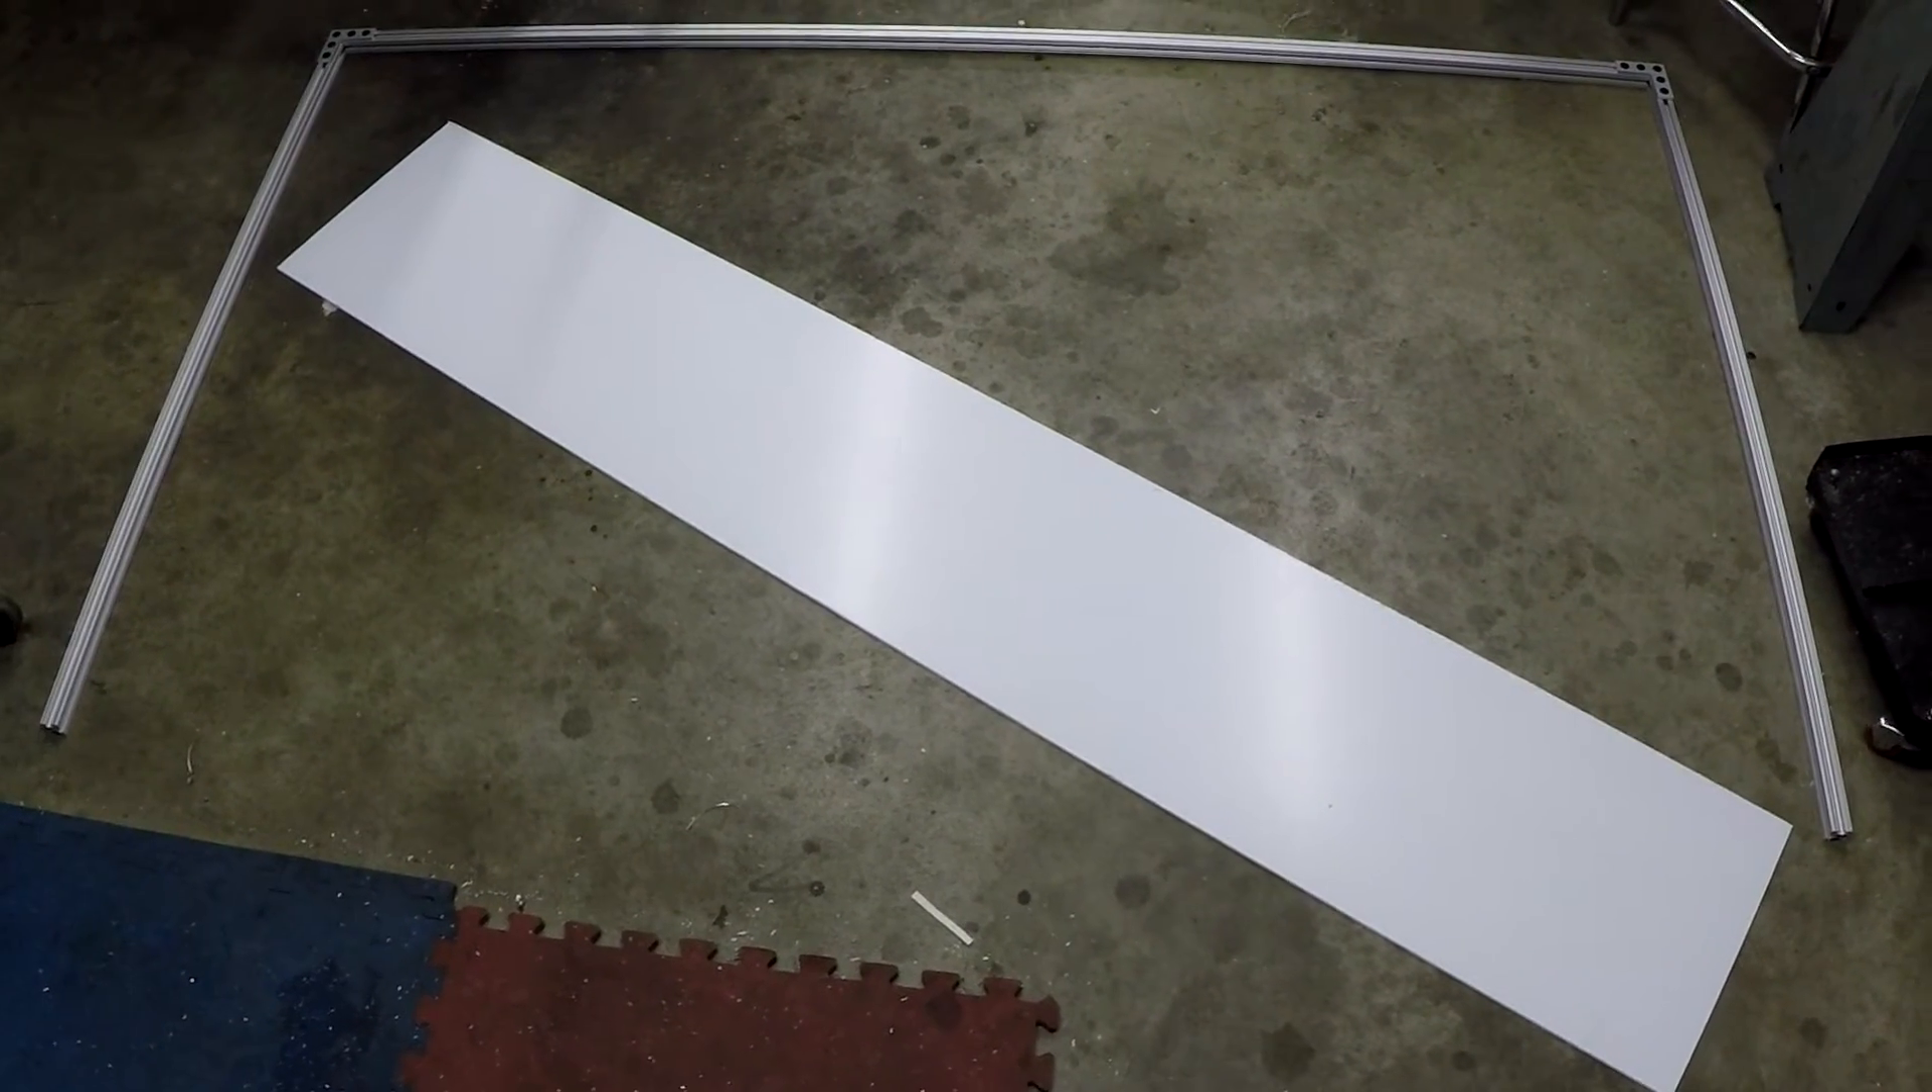We took the front and we've assembled just the outside edges on the floor.